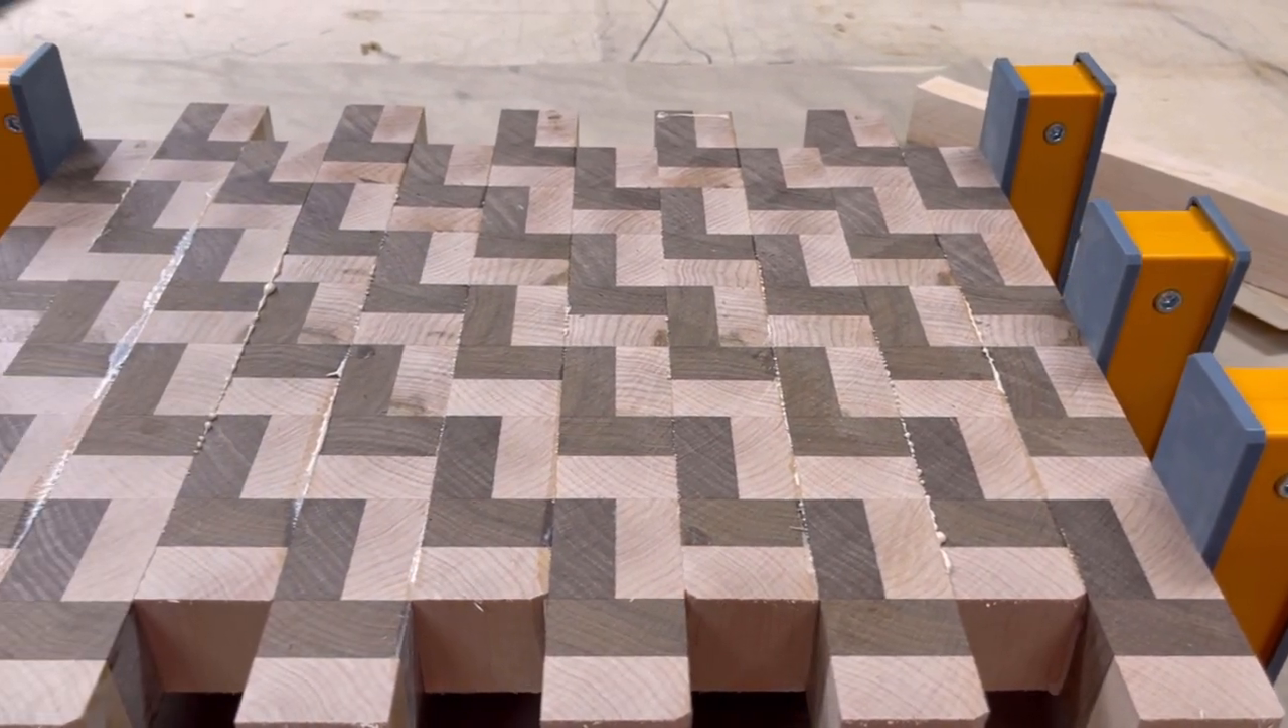As I'm putting these together I'm making sure that all the boards are lining up just perfectly.